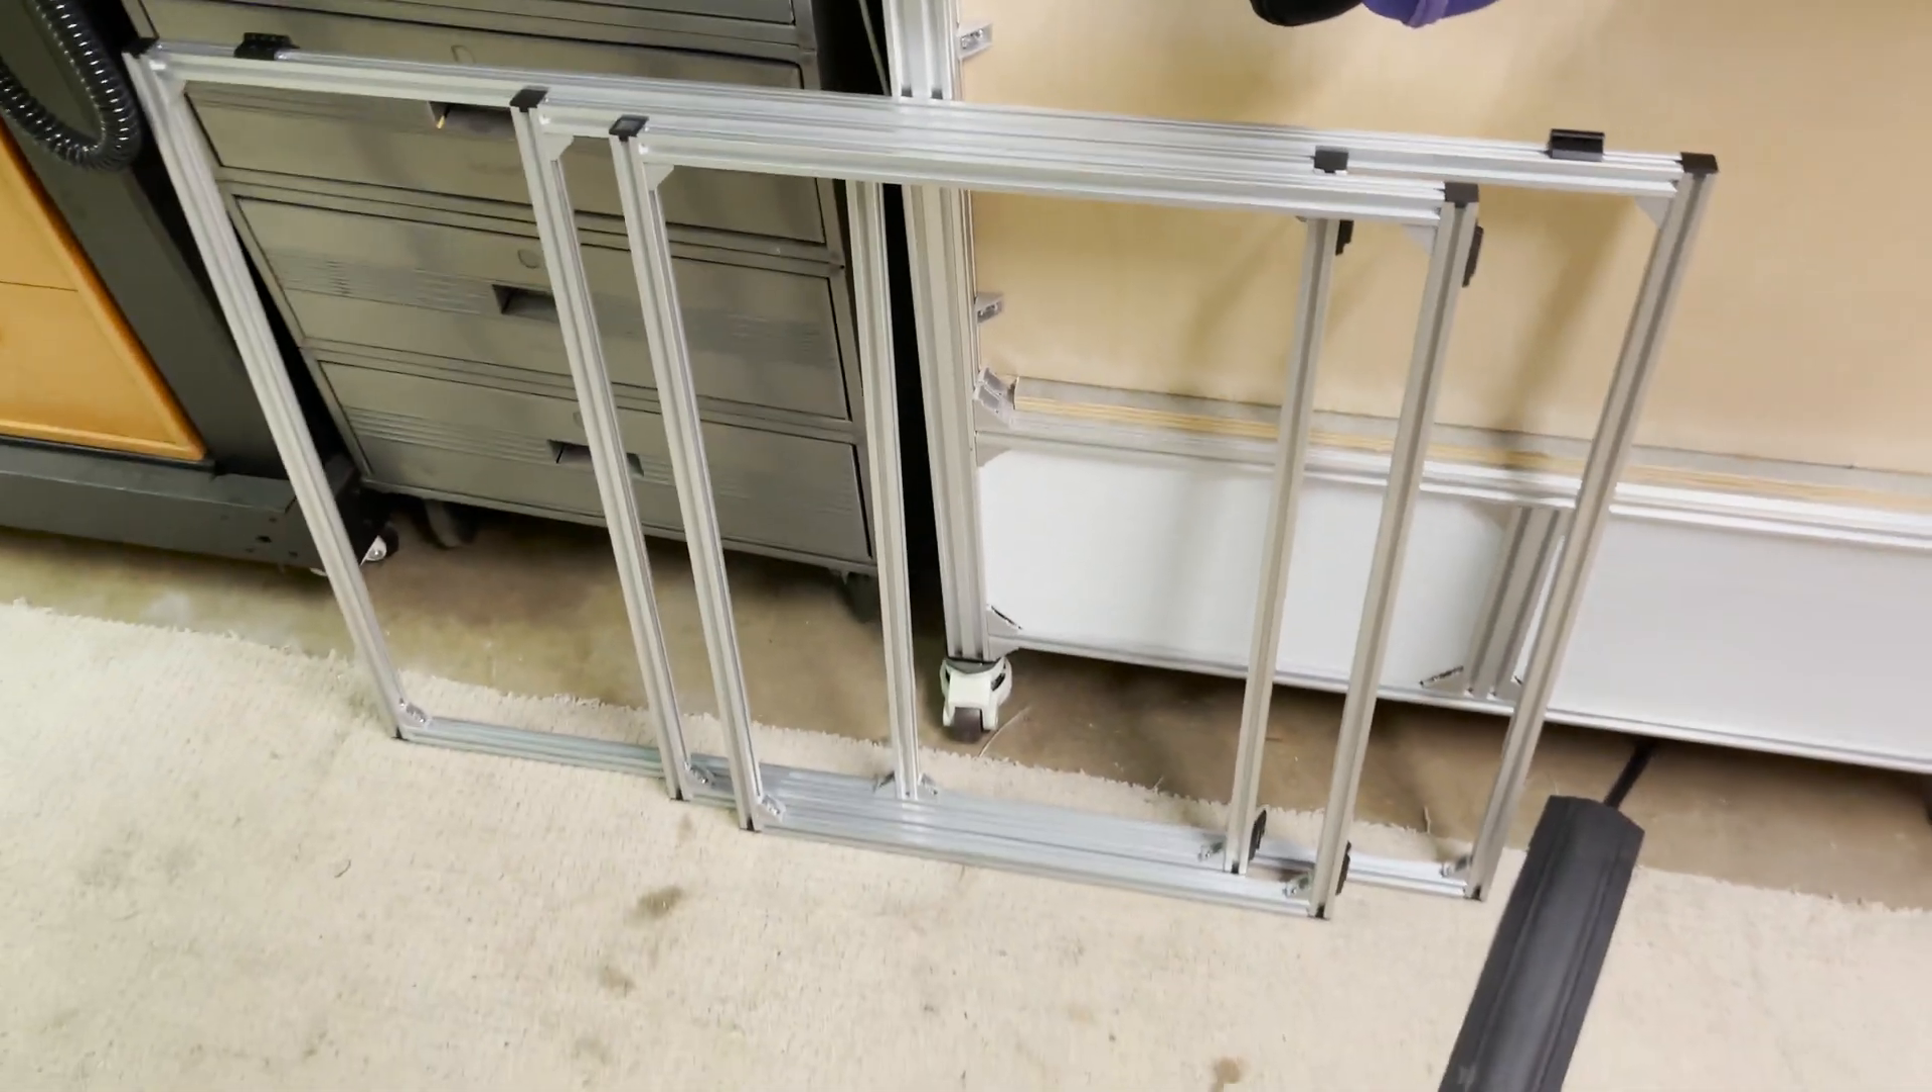The two back door panels are assembled so let's get these installed on the machine.